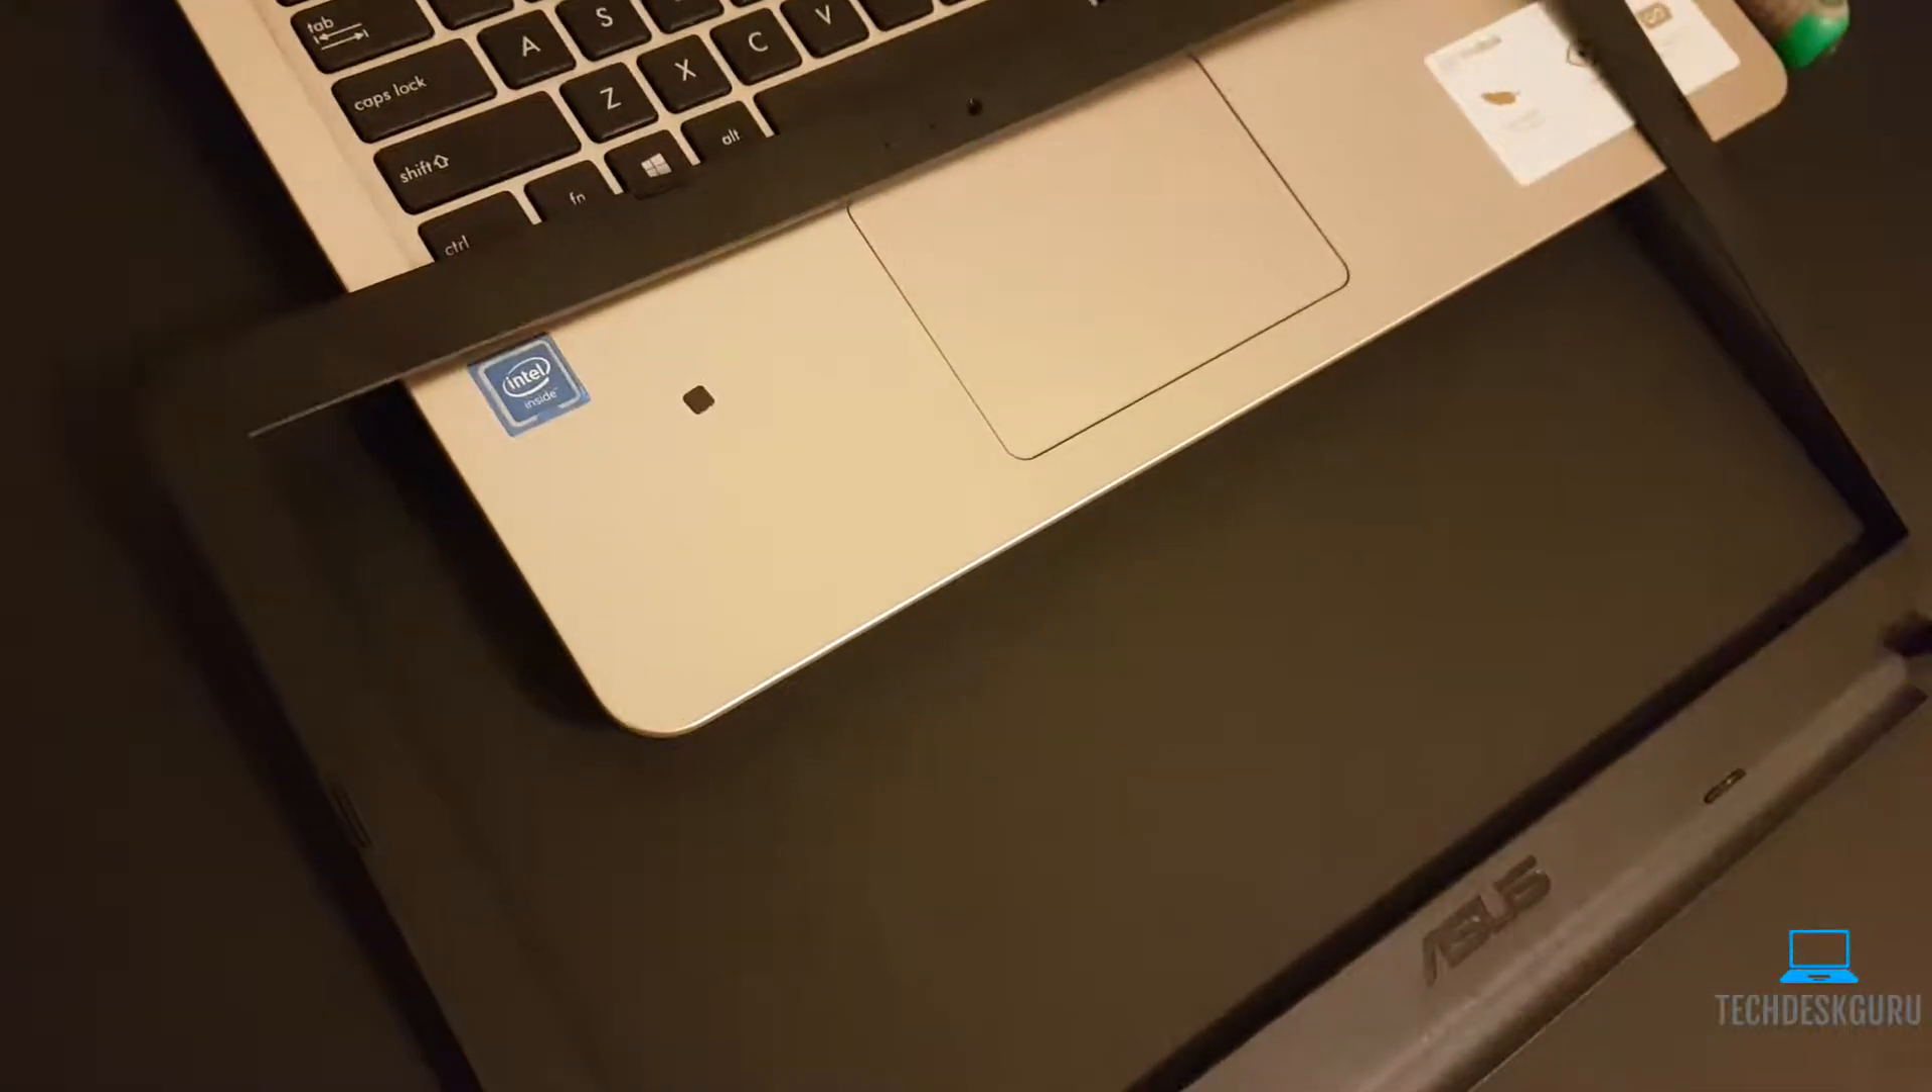All right so we have the LCD frame removed so next thing we want to do is go ahead and remove the two screws at the top here.